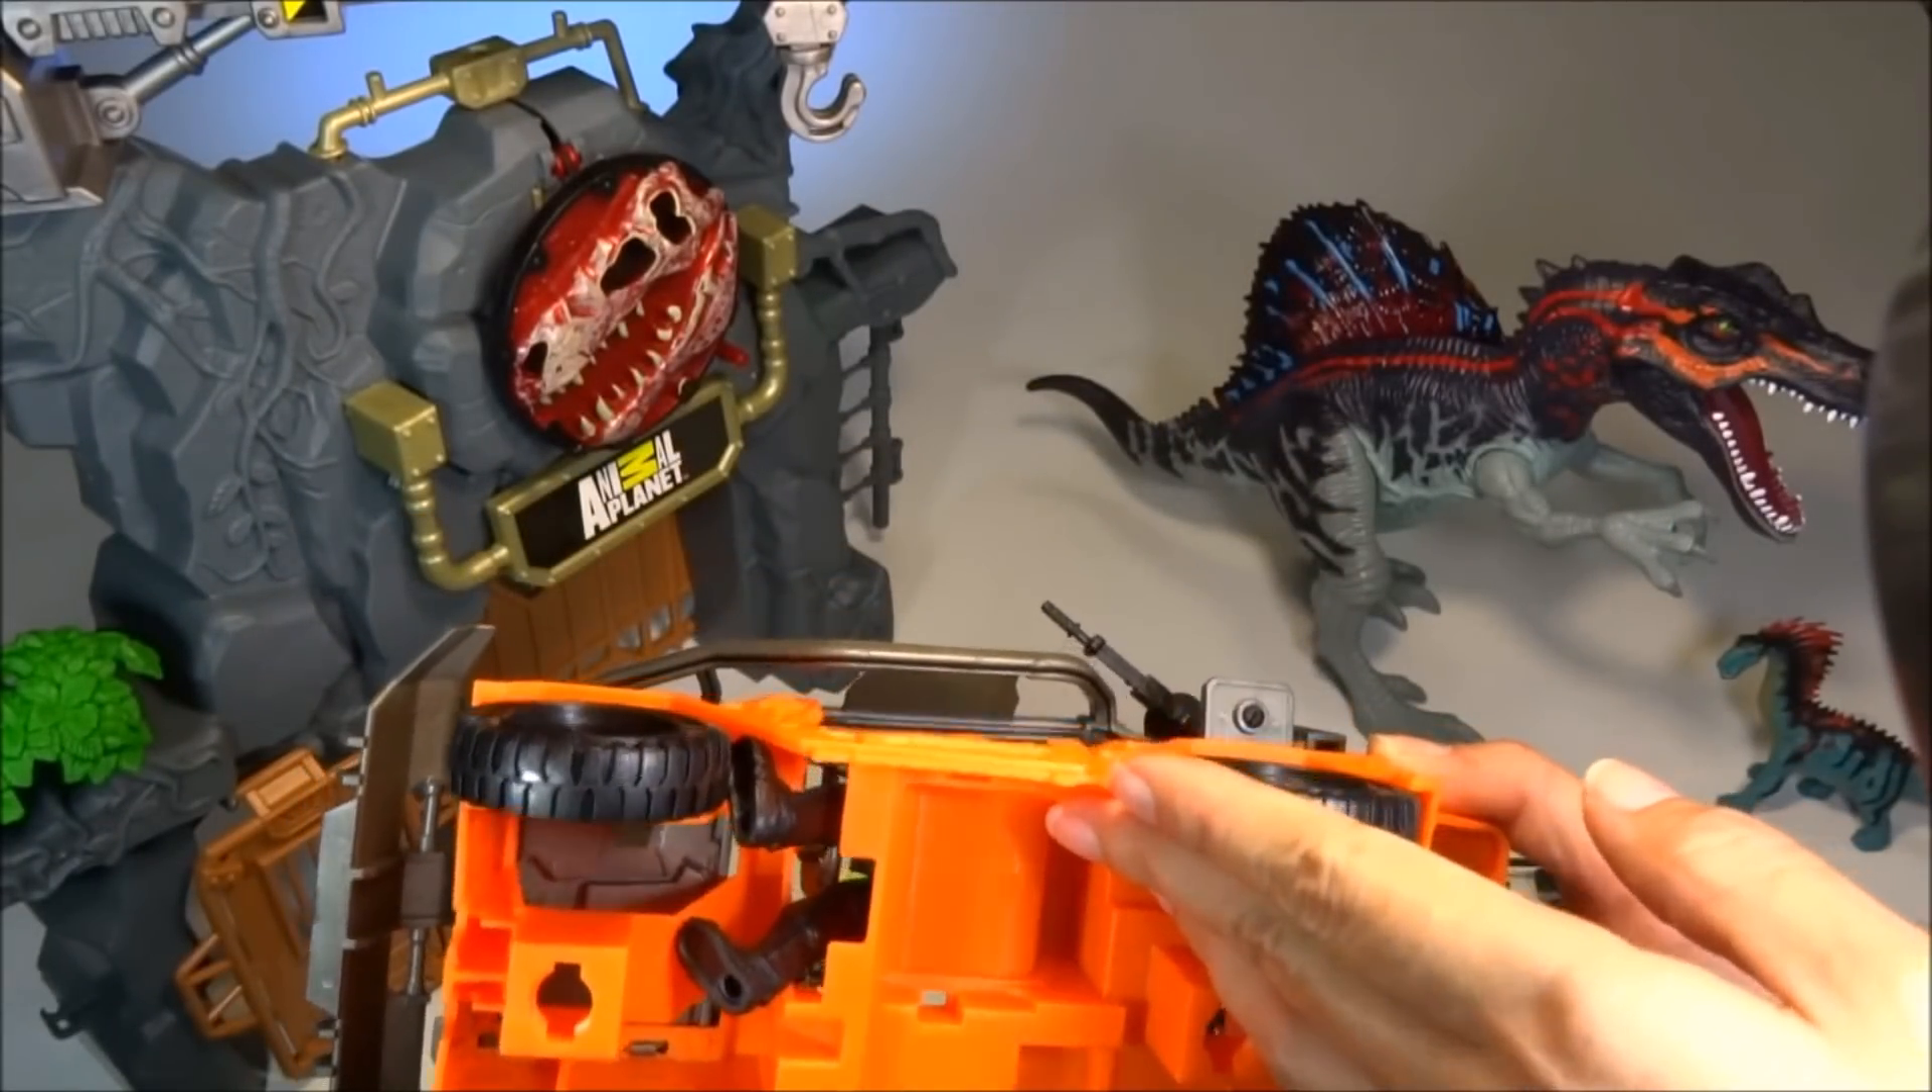And his feet stick out the bottom, which is kind of dangerous.